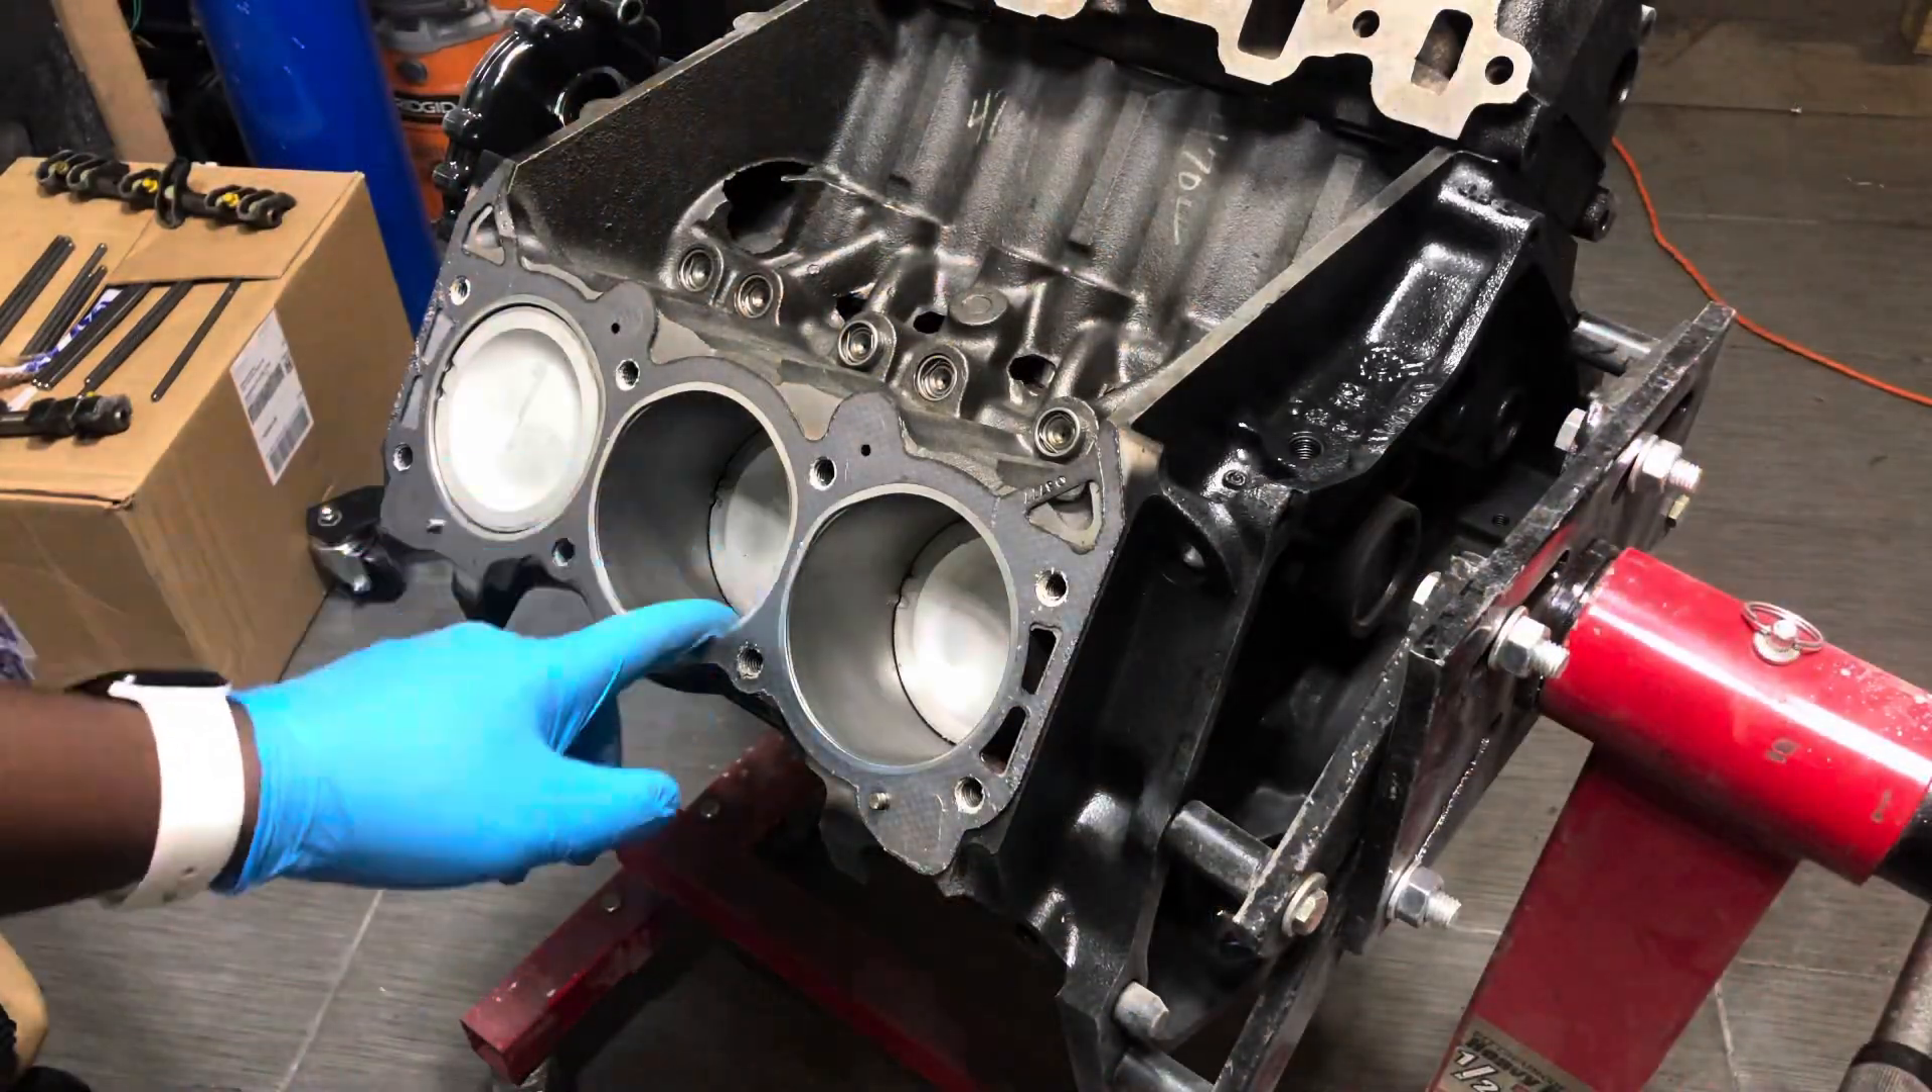So we got the head off and things look really clean.